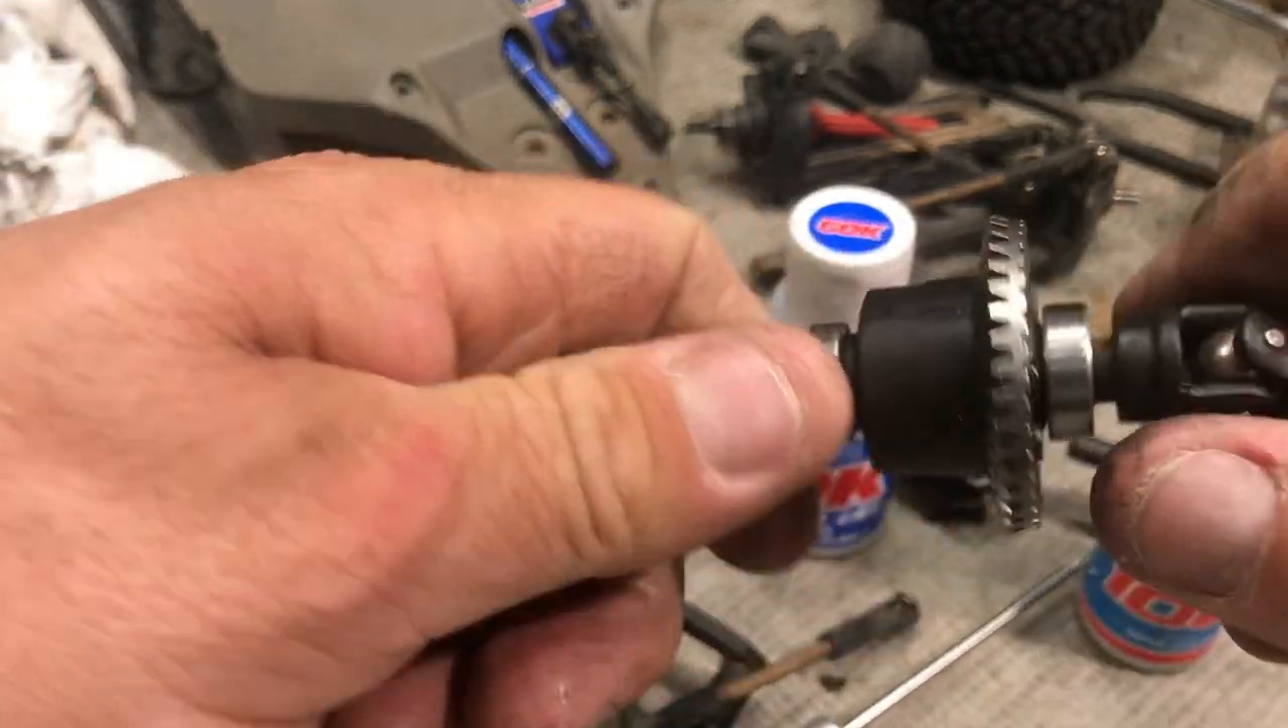That front differential is all back together.